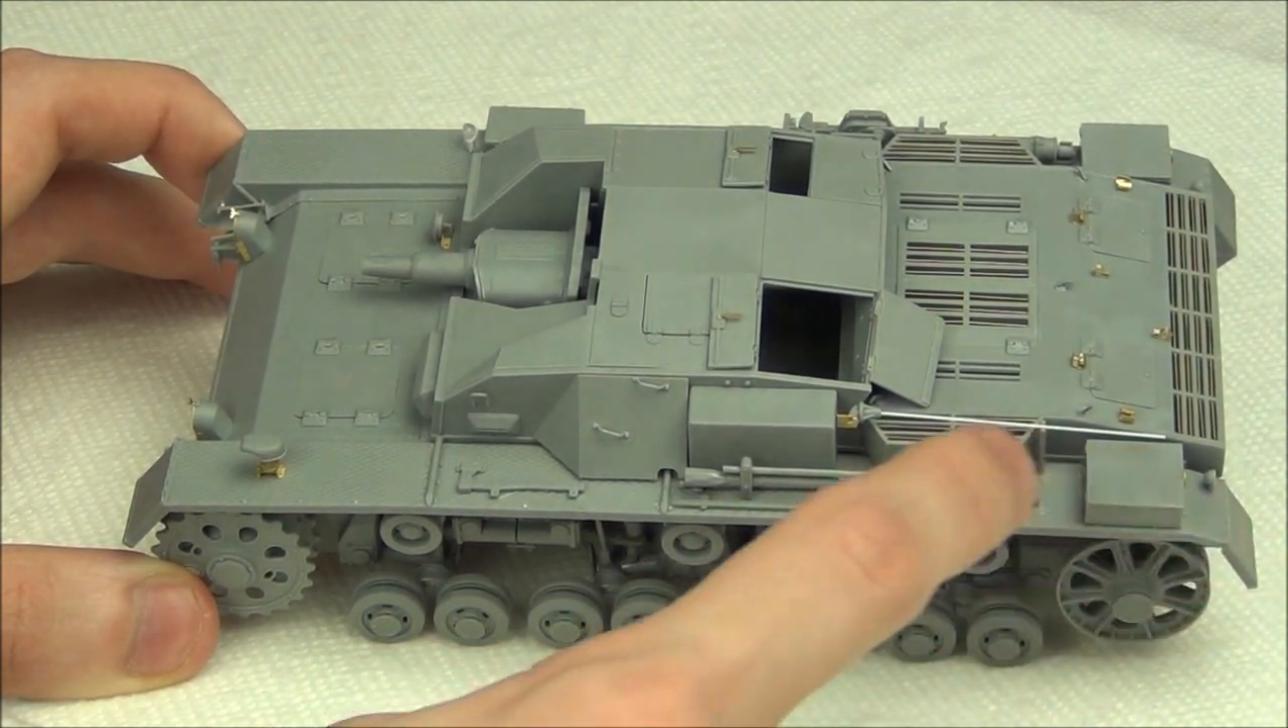I also don't have the tracks on the kit.